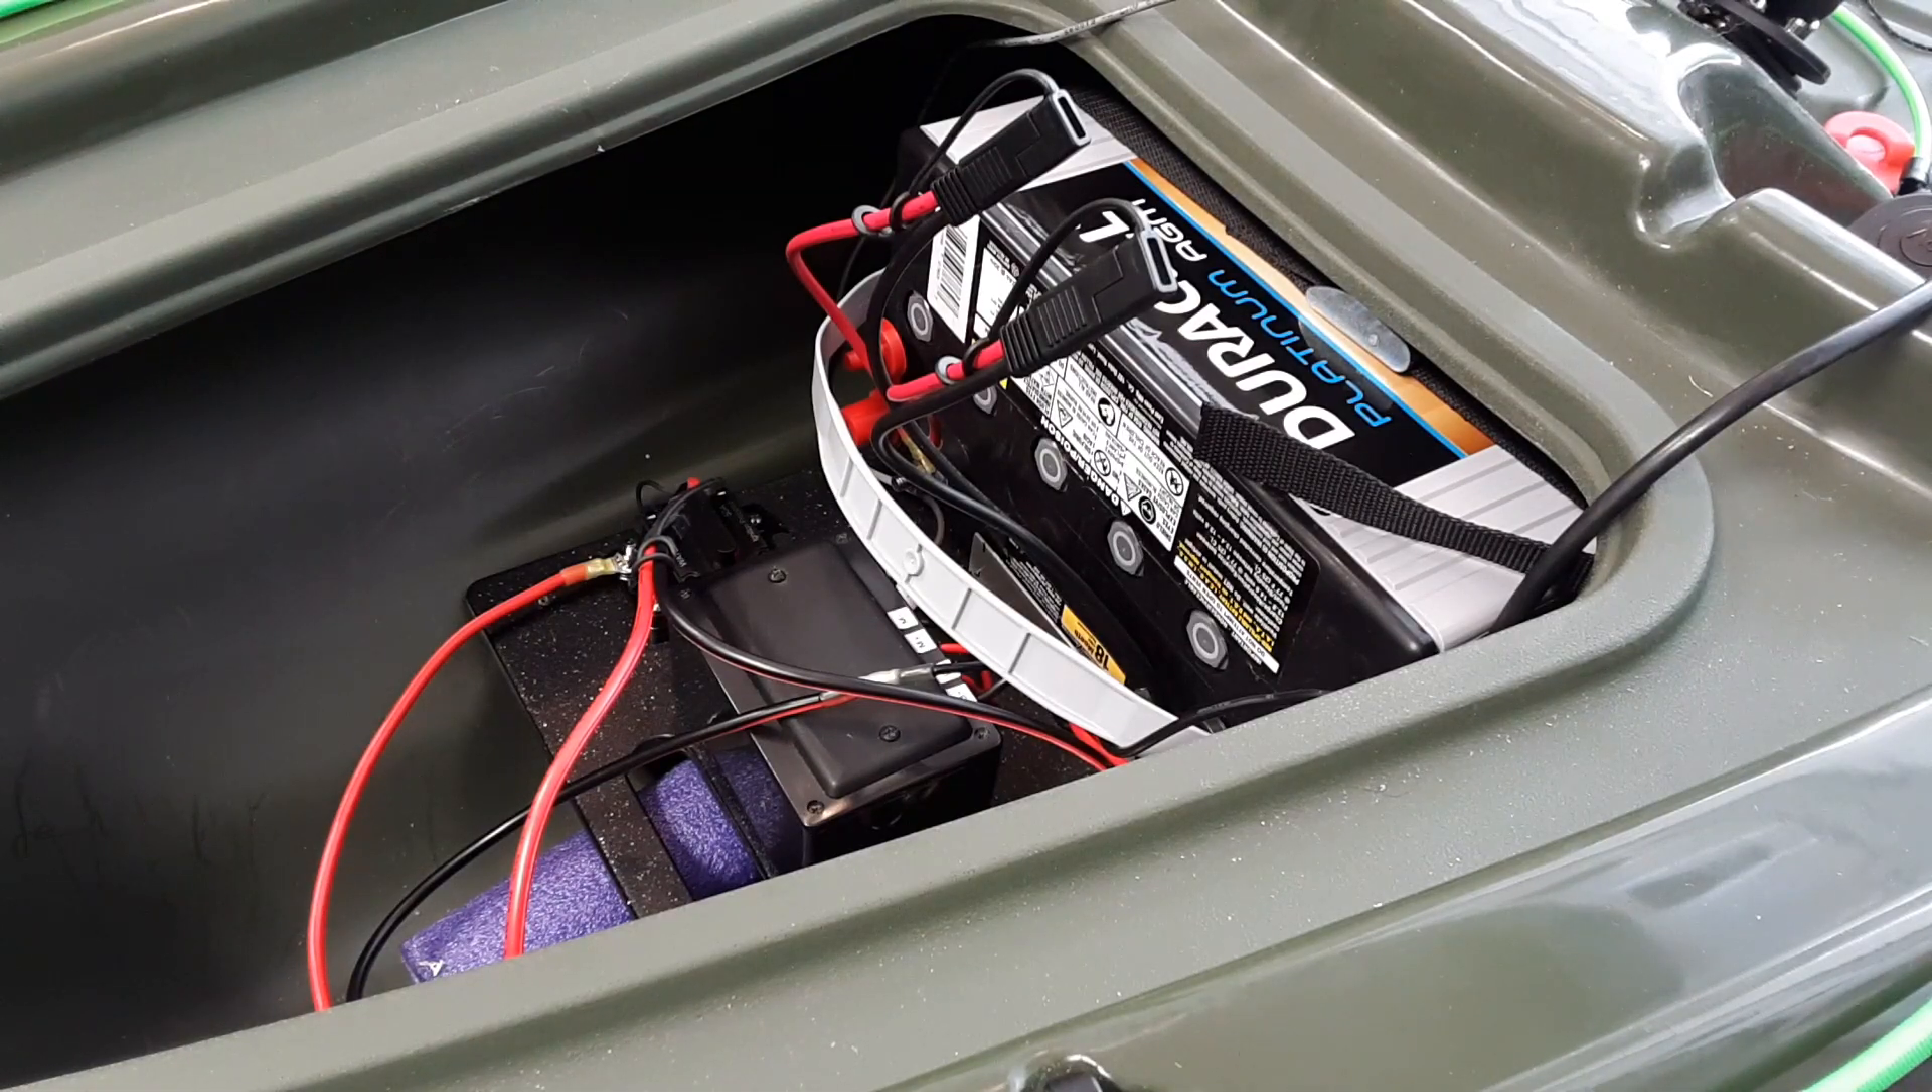This is the final installation with all the electronics and my group 27 battery.